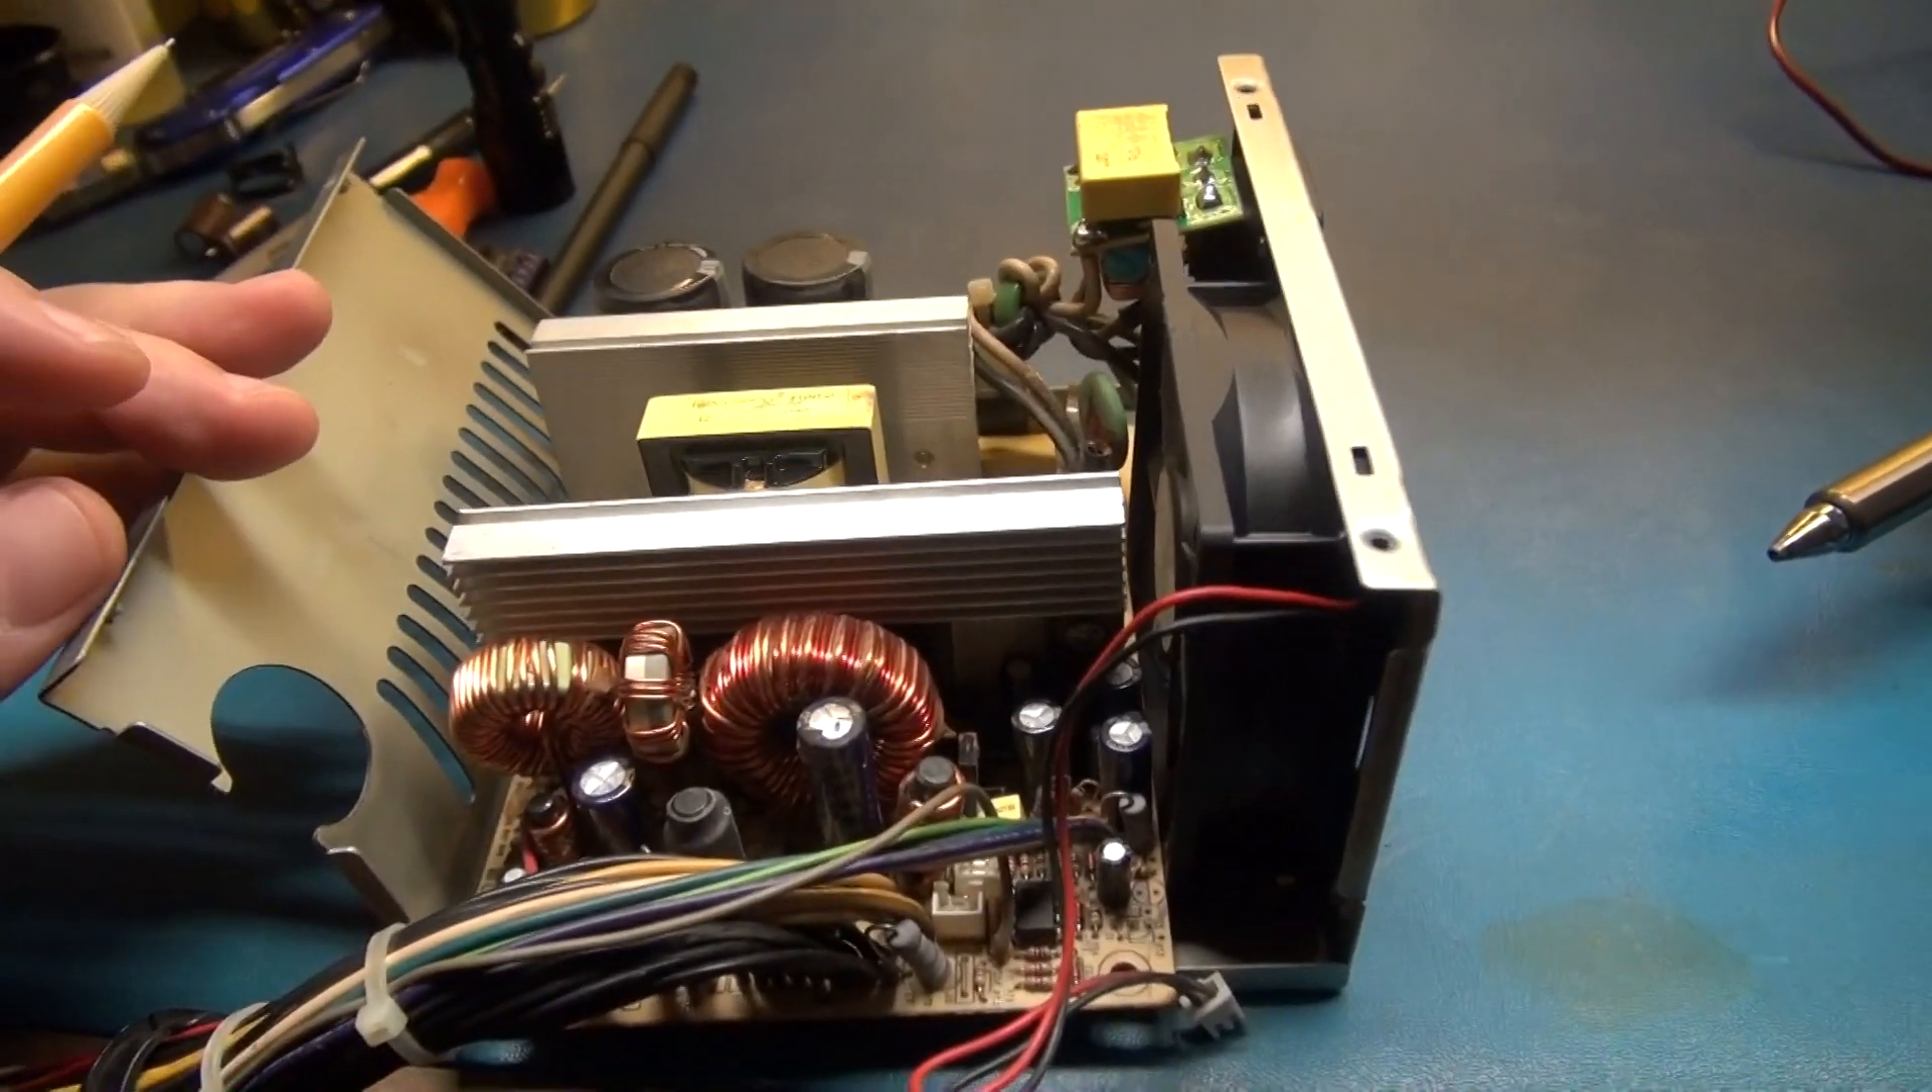All right, so I've pulled the power supply apart, the computer power supply.